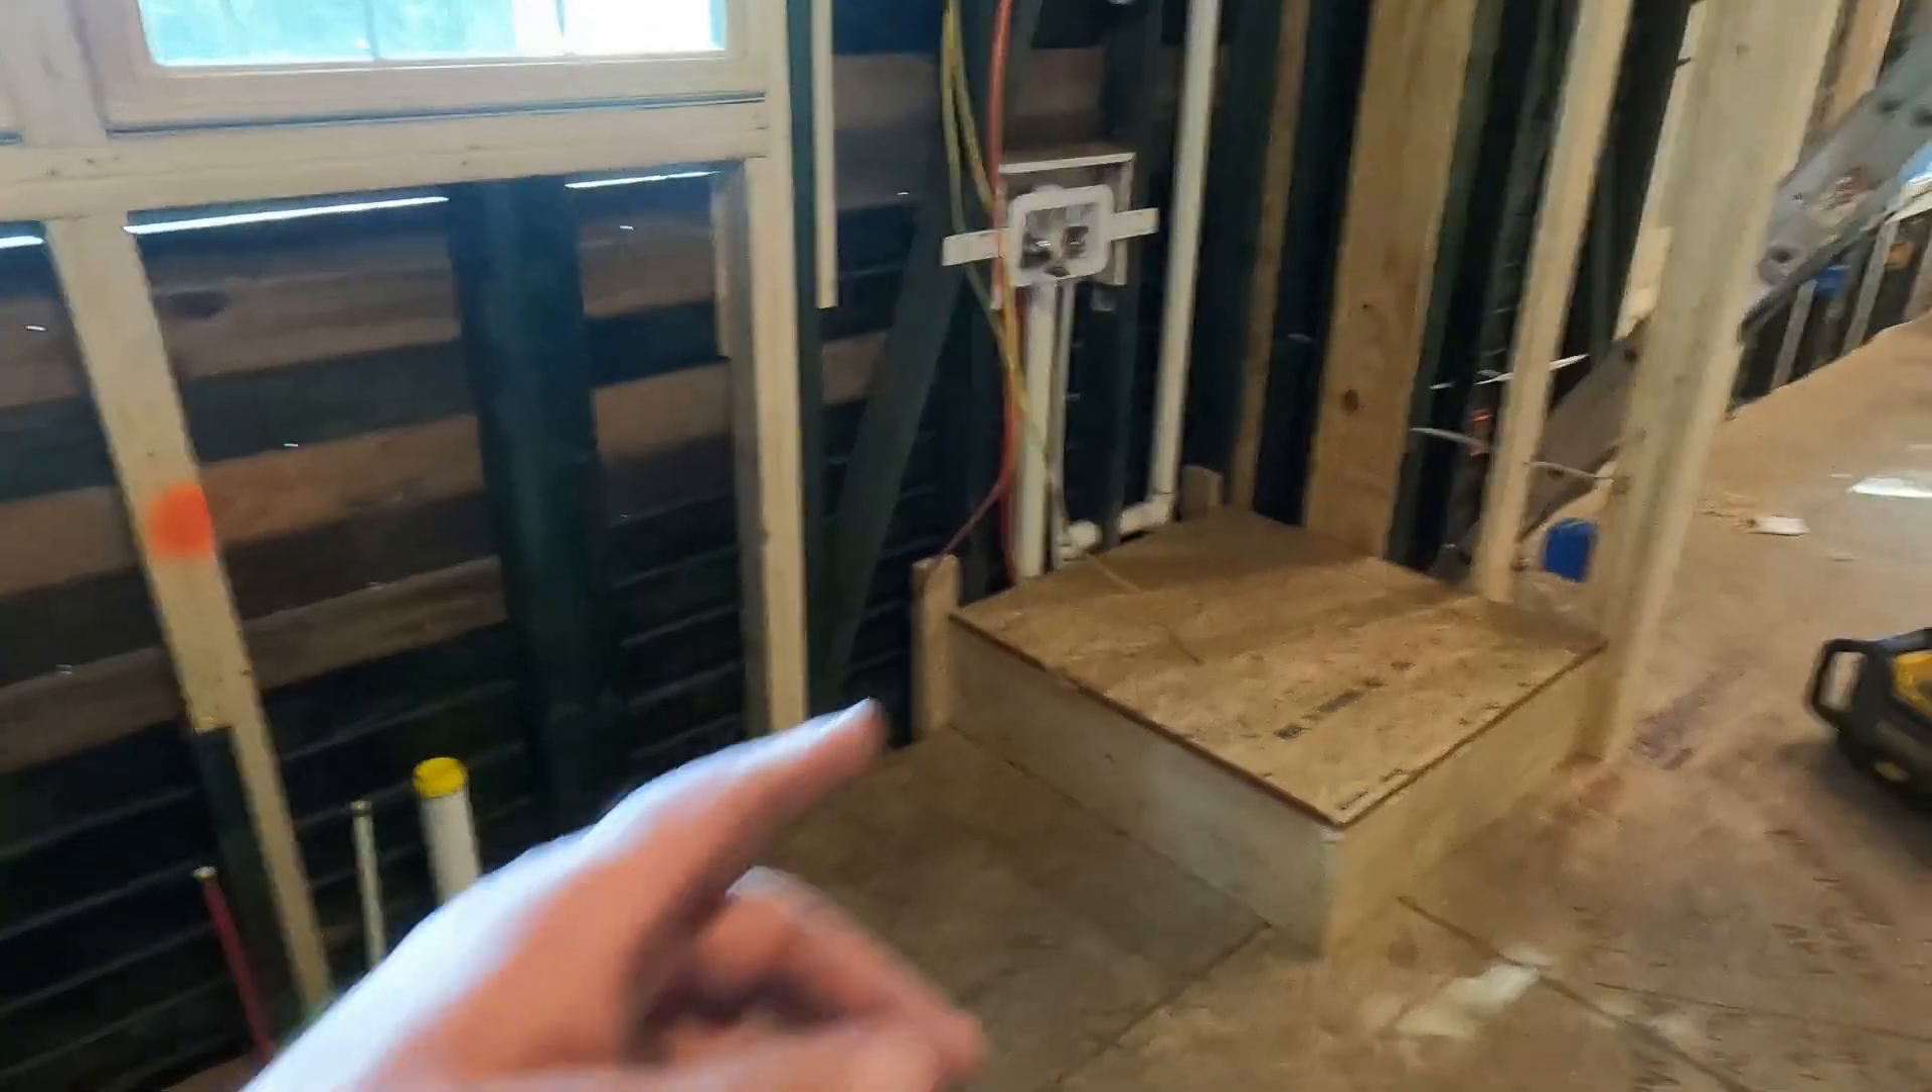Platform's in. The way we had to do some of the plumbing, we need to cover some of that.